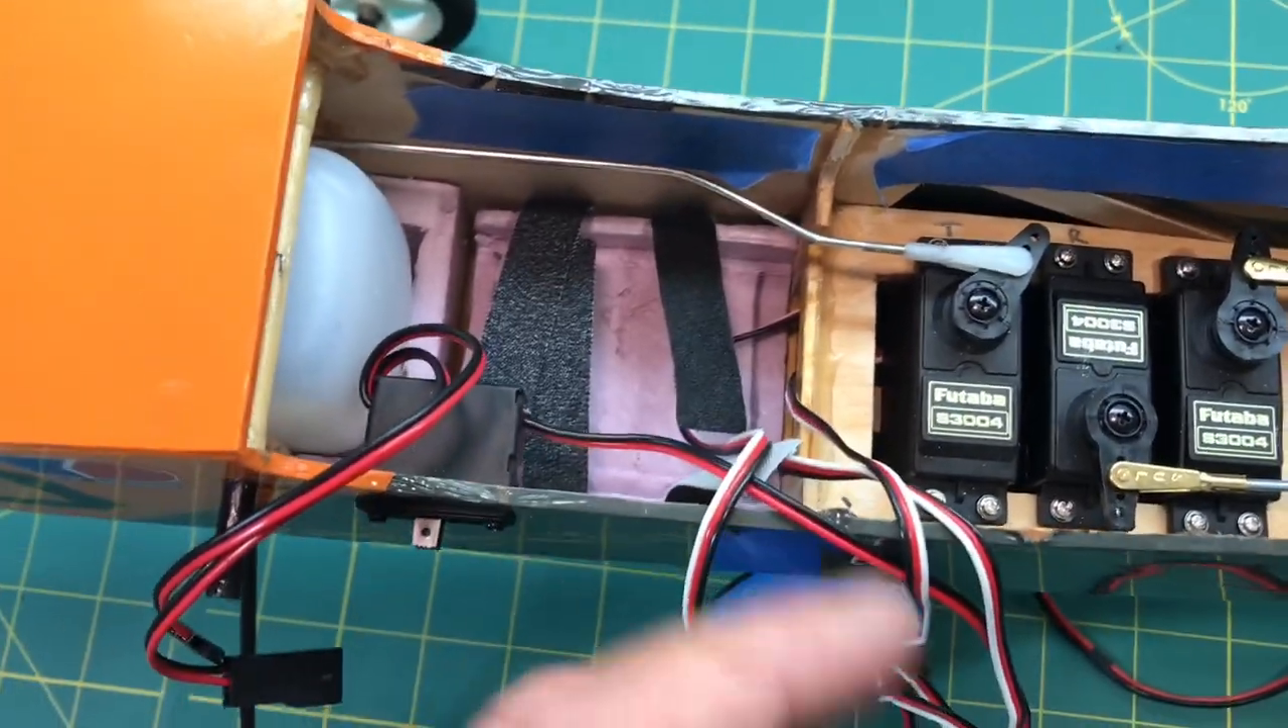I put my little foam tray back in here with the velcro and i um epoxied it in there with some five minute epoxy.